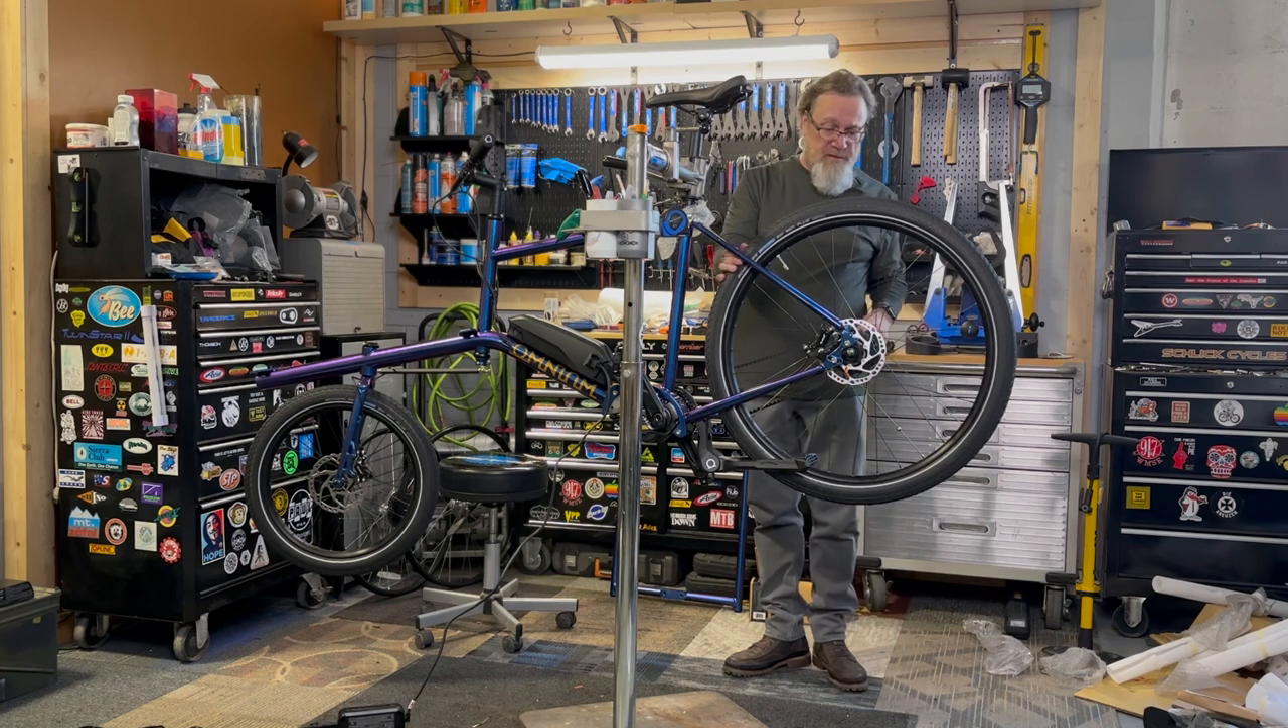There's a couple things still to do. Add the rack on the front after I install the Webbing and throw fenders on it.